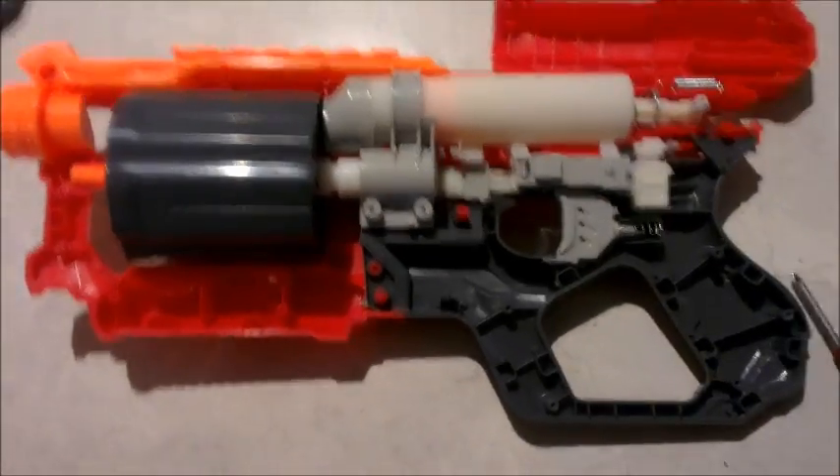Okay so we've got the shell apart.